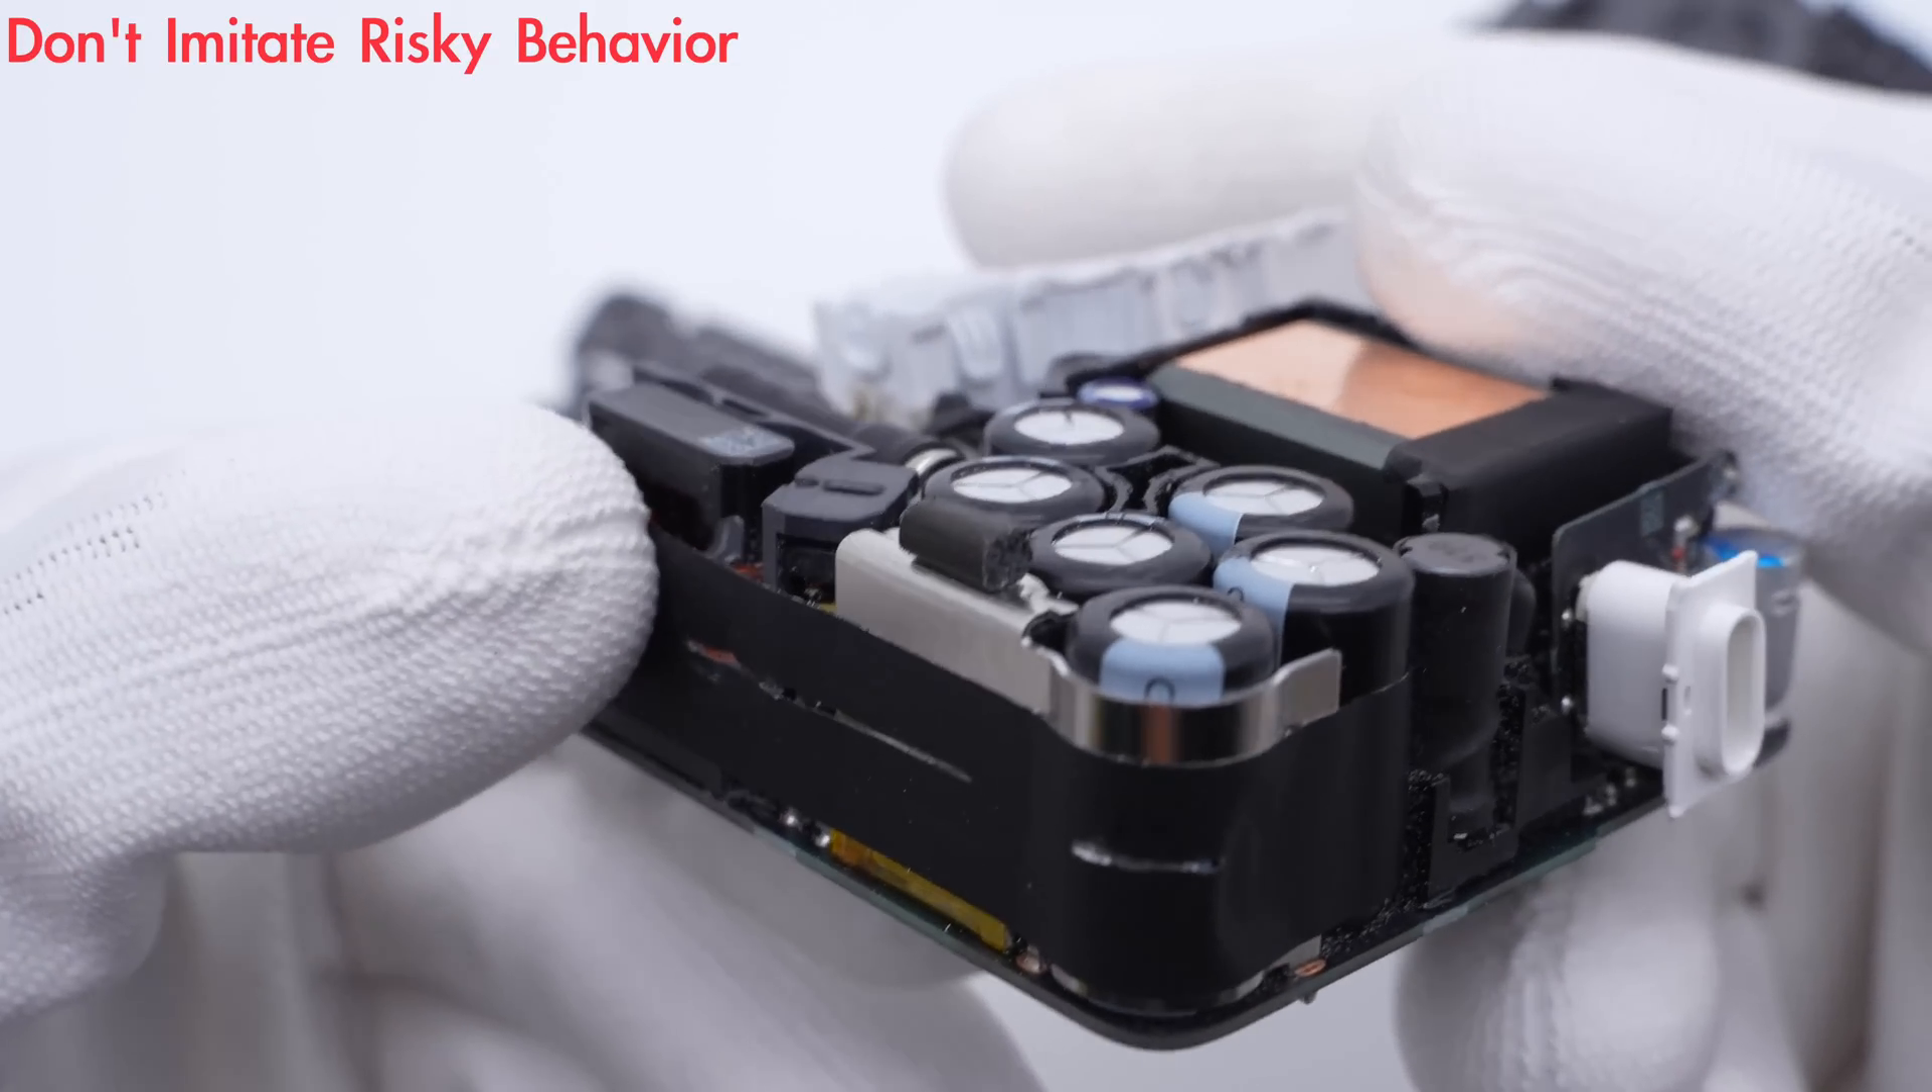The black tape is pasted on the side of the PCB module for installation.